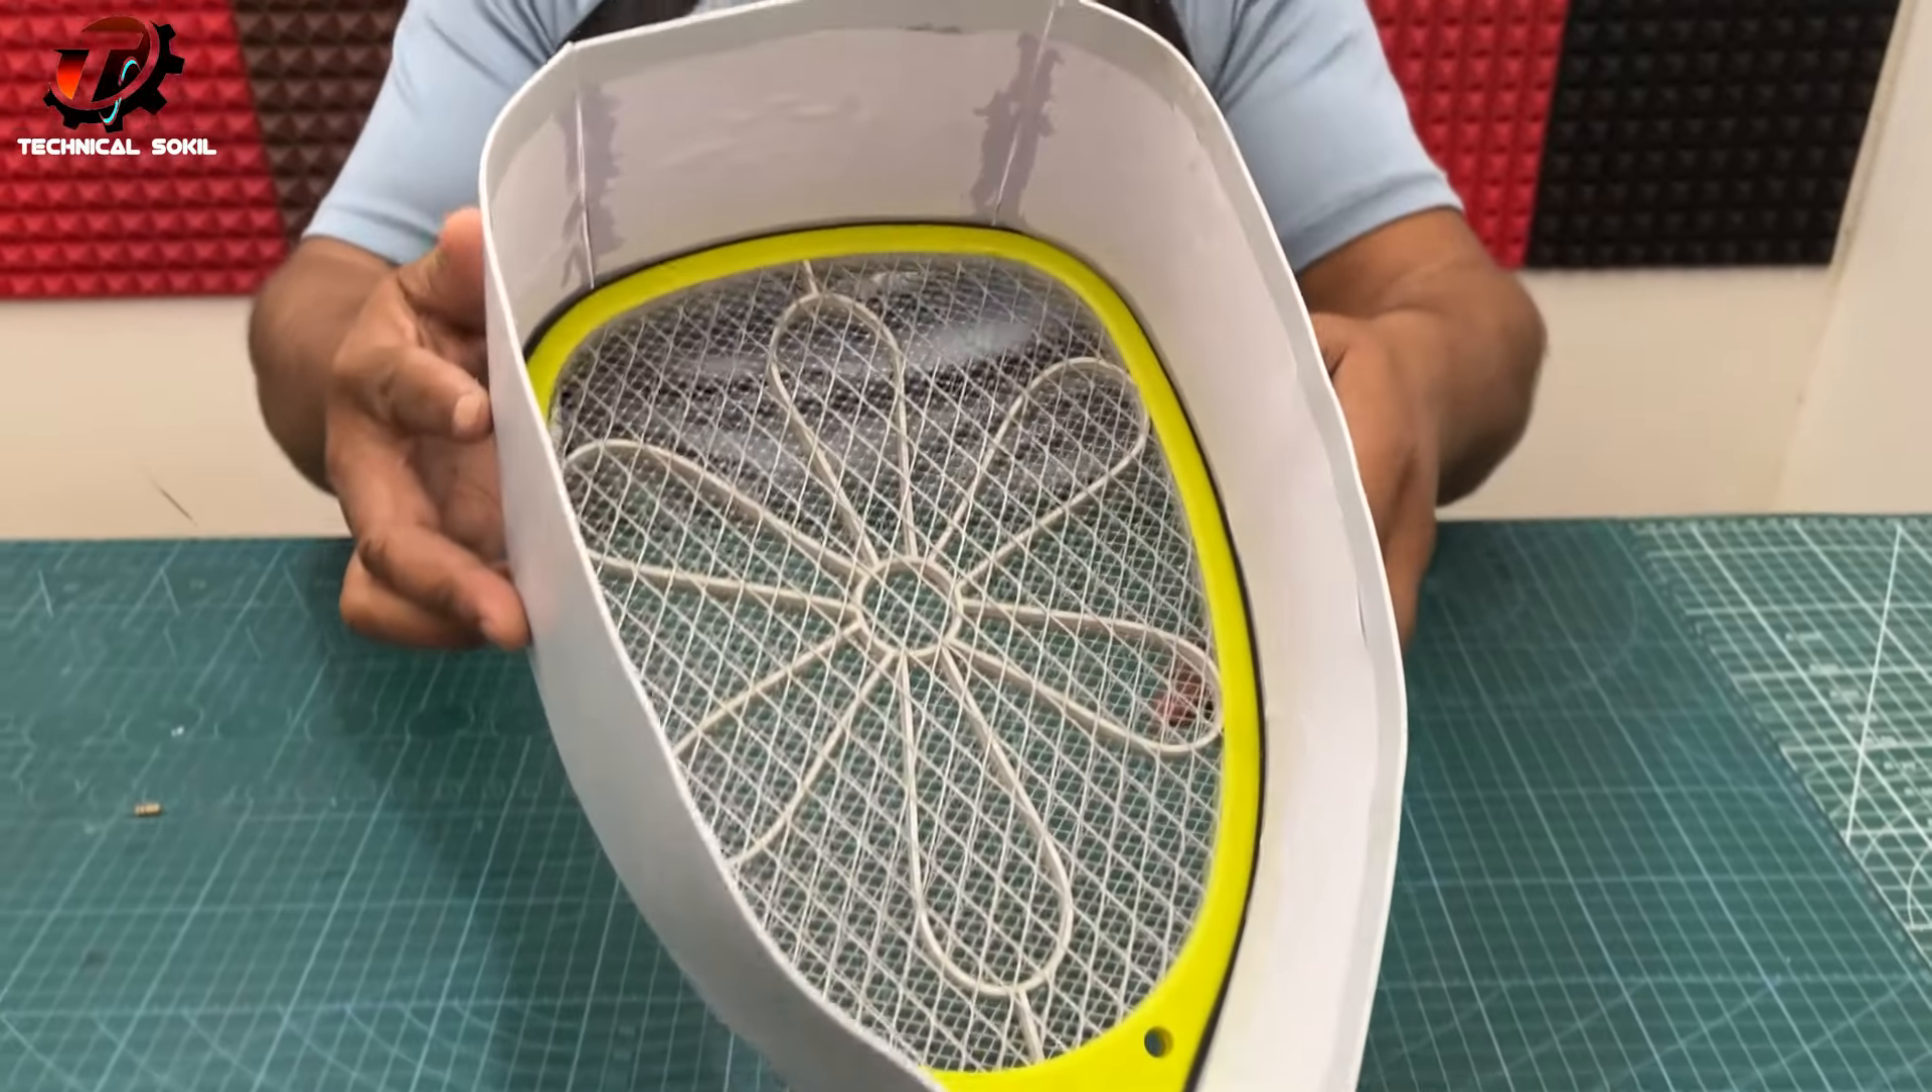कुछ इस तरीके से हमने इन sheet को fix कर लिया है।